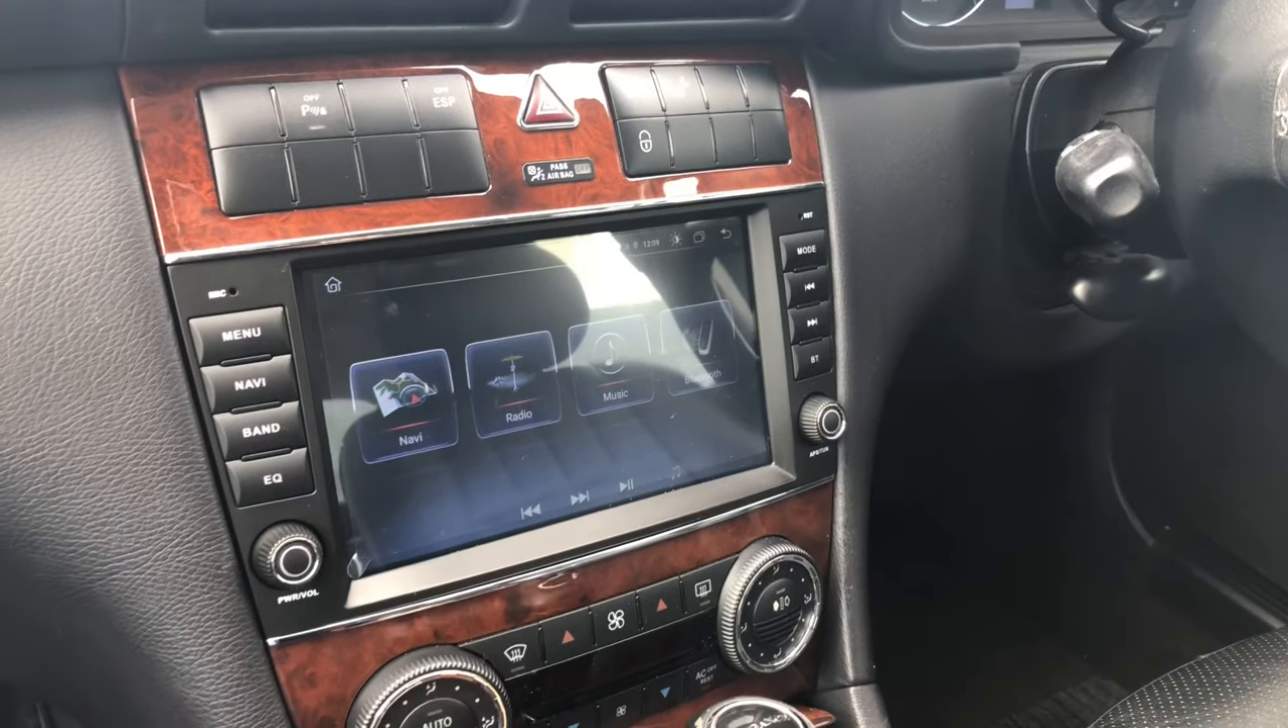I finished installing this Android head unit last night.